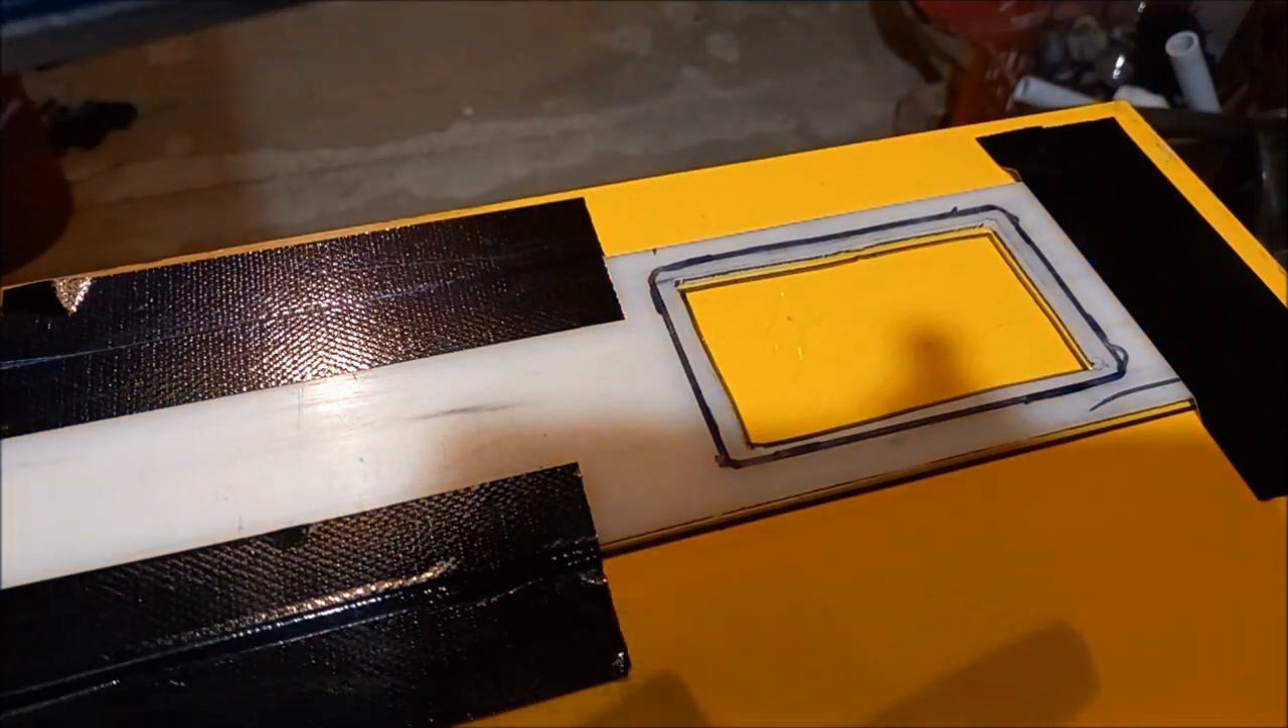So we've duct taped the picture frame so it doesn't move.